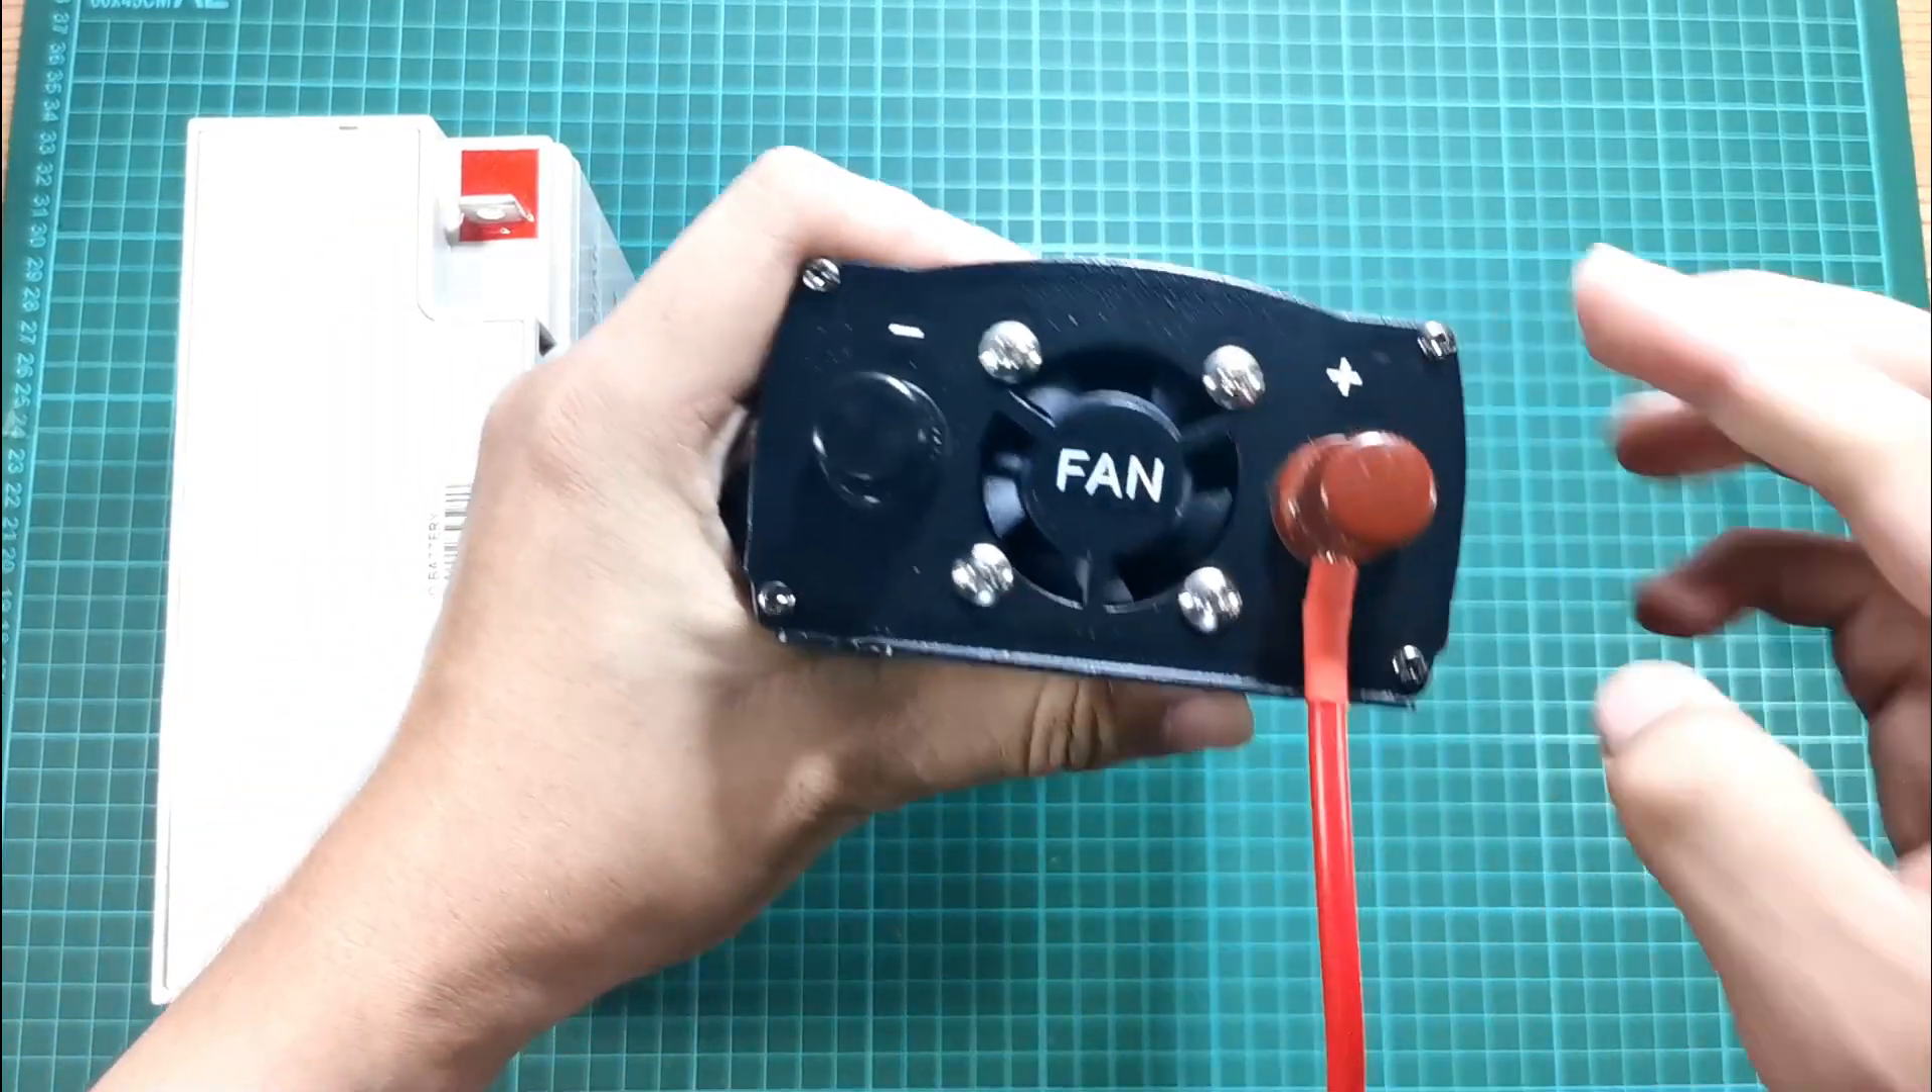Oke tuh kabel merah sudah saya pasang yang plusnya.